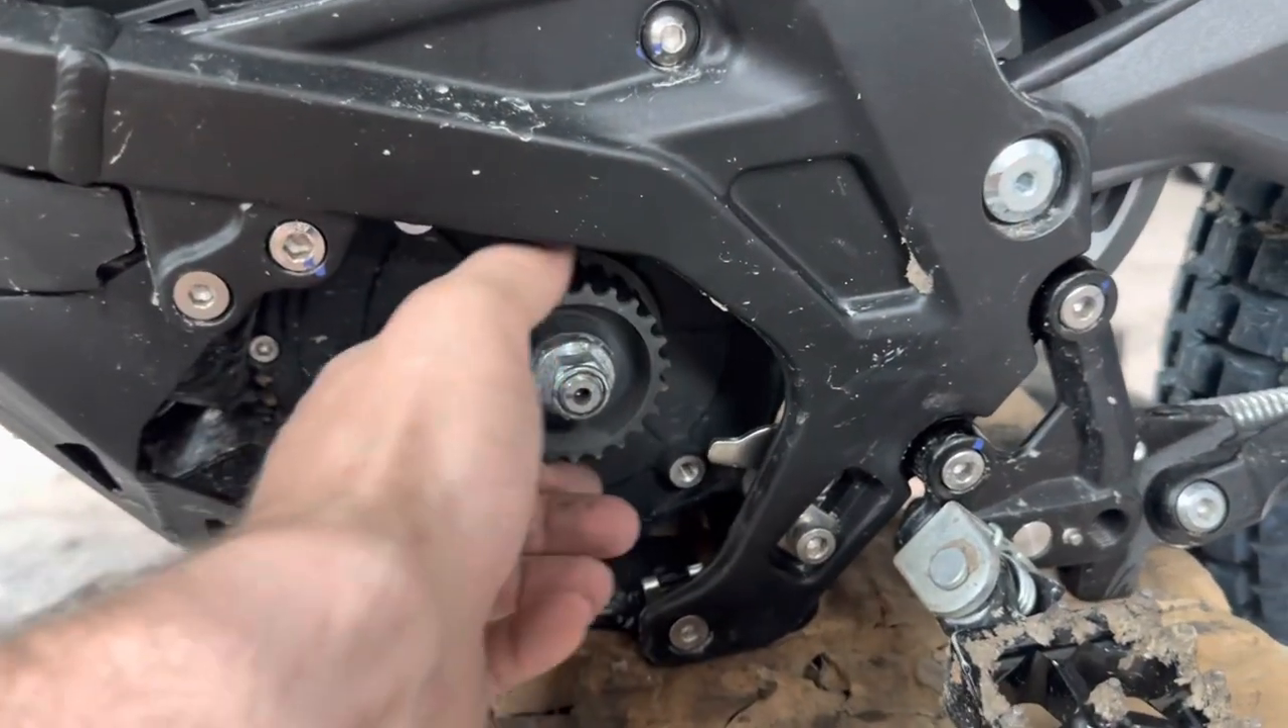My belt's not on because I broke it.